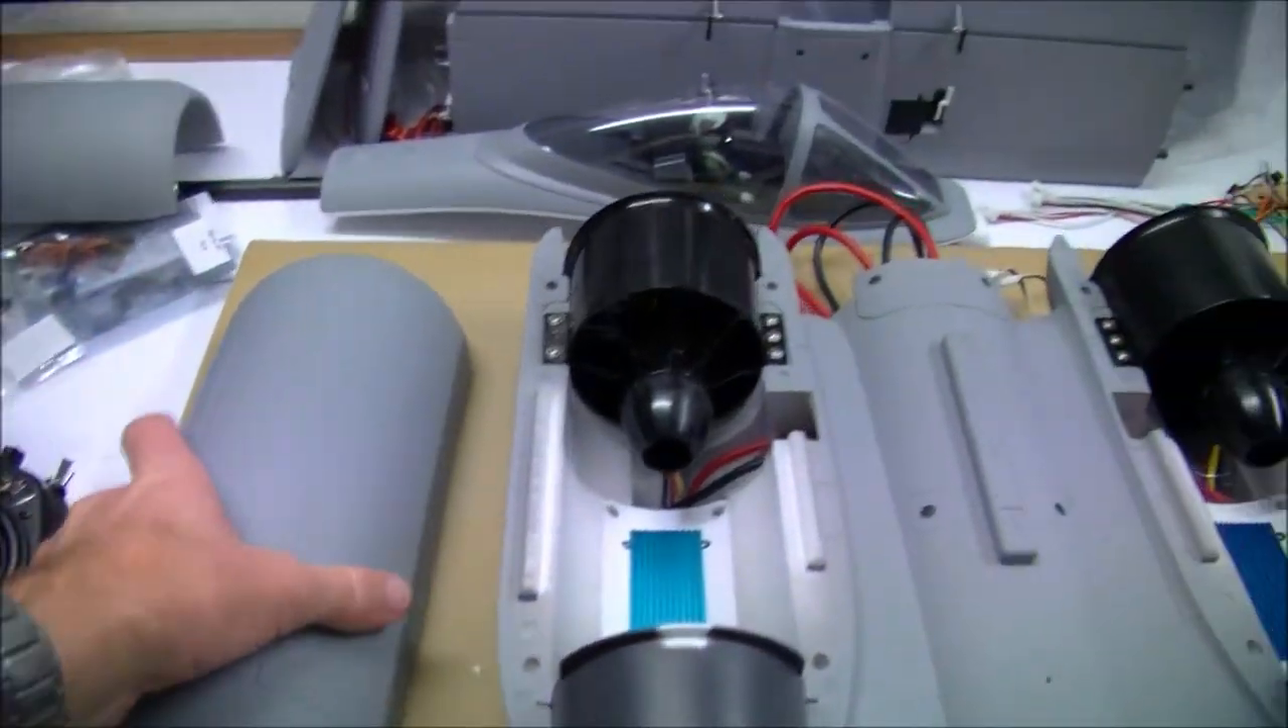You'll also see that I've got installed the Freewing Outrunner 90mm 12 blade system, the same that you find in the Stinger 90s, that should be ample power for this aircraft.